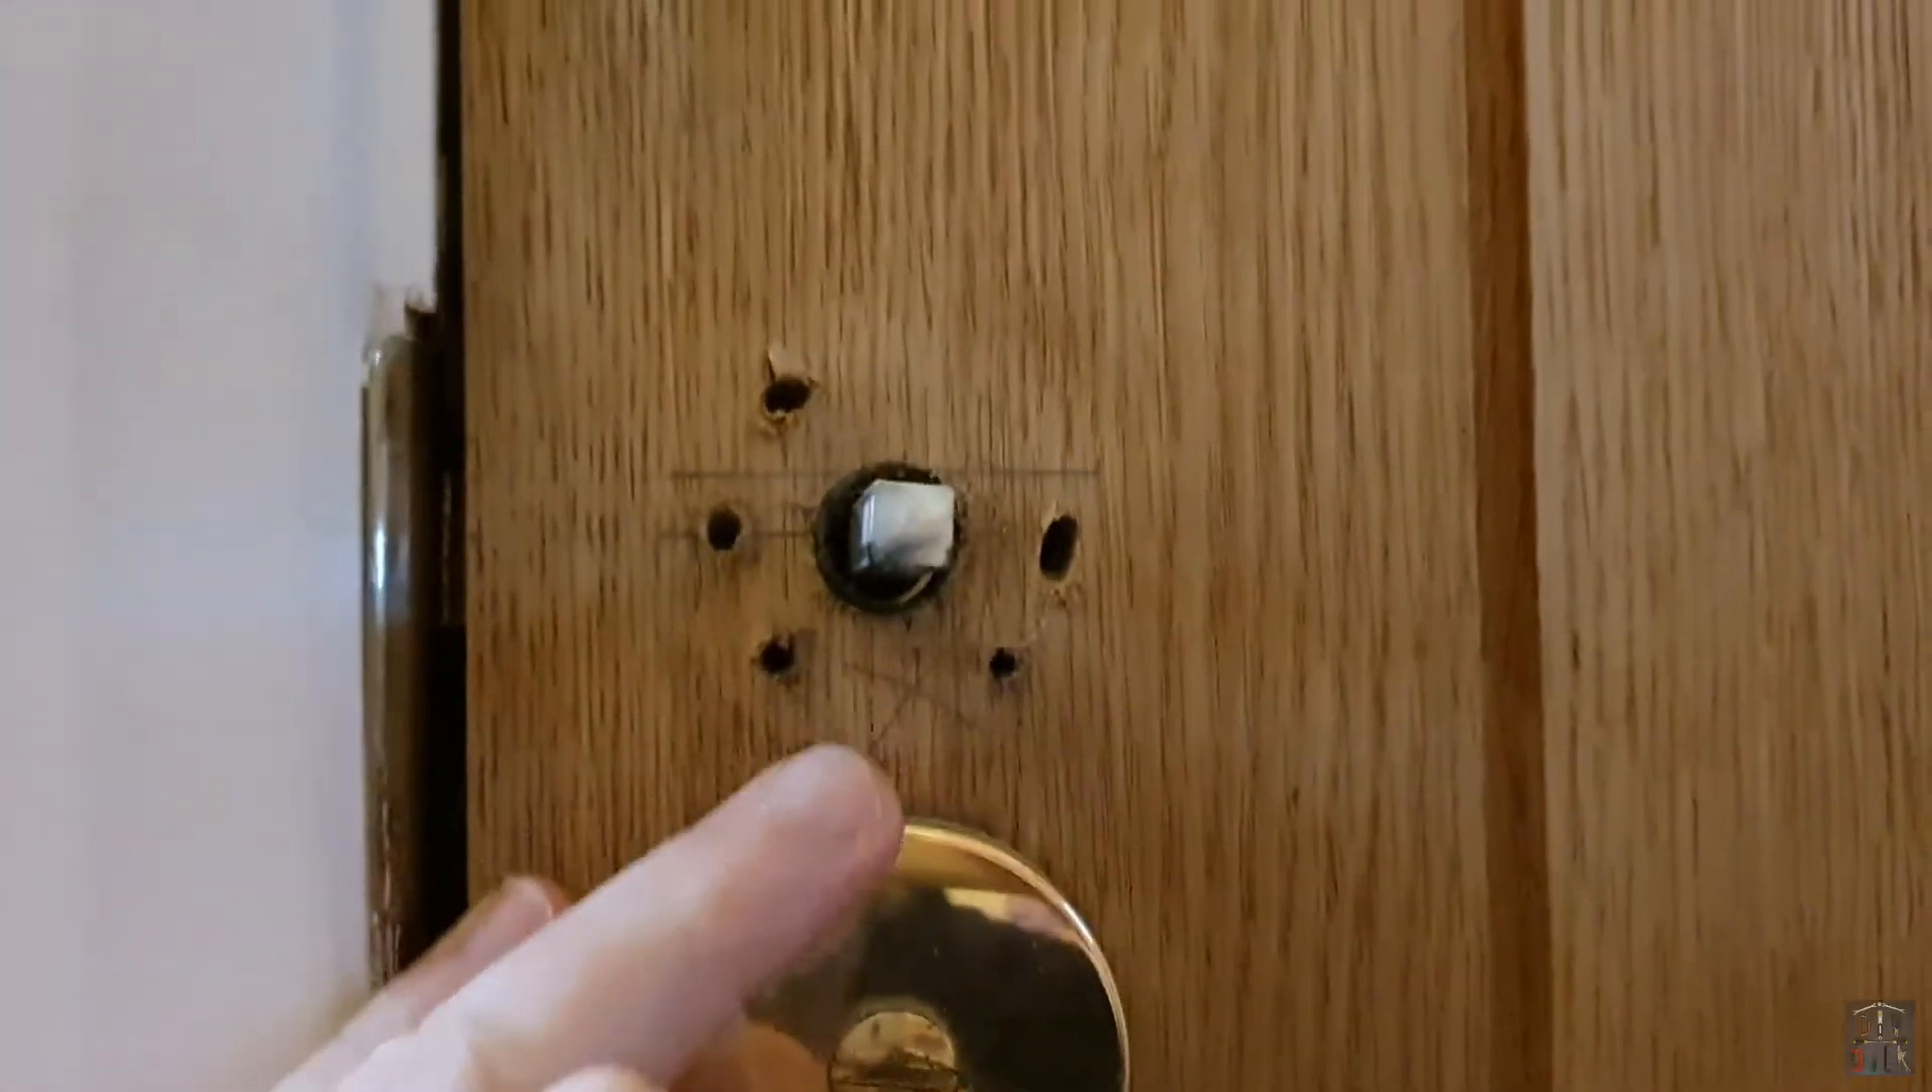Straight away you can see here the rose, you're seeing slightly proud of the door but that's not the worst of it without any force whatsoever that just comes straight off. Now as you can see and it looks like someone's had a few goes at this because we've only got three screws there but they pulled right out of the door.